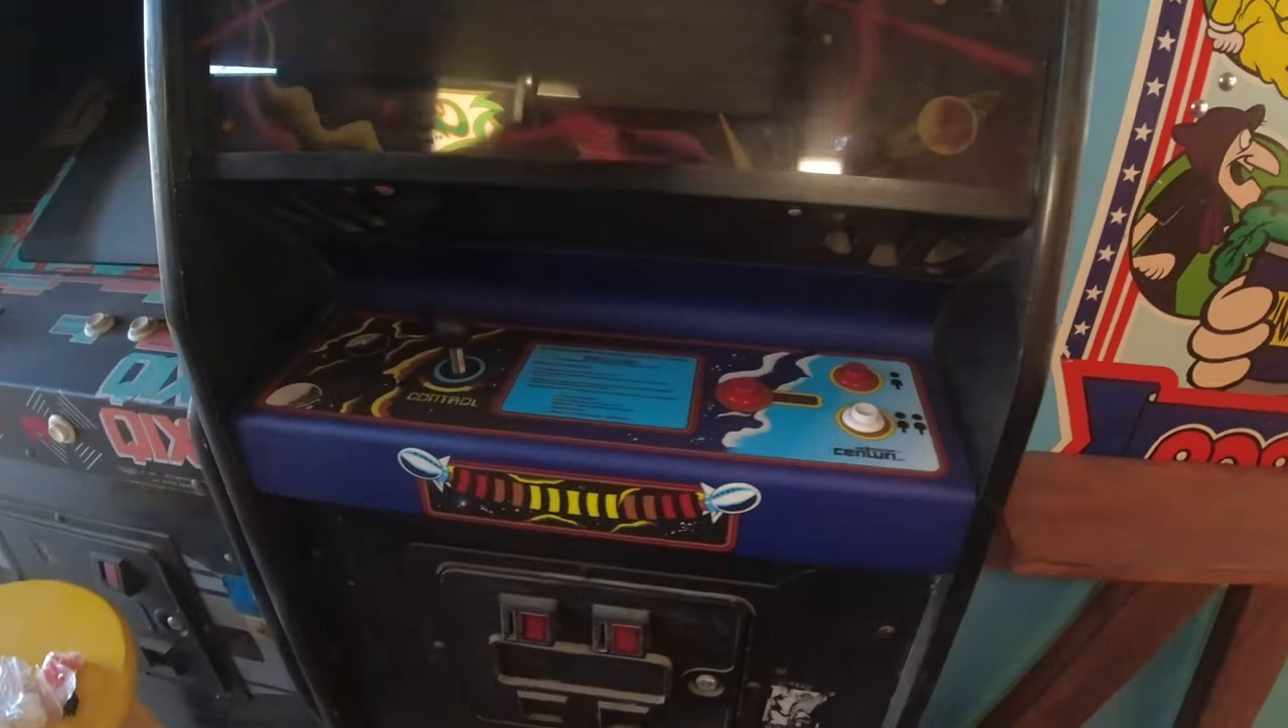So i got the control panel all mounted and uh everything looks good.